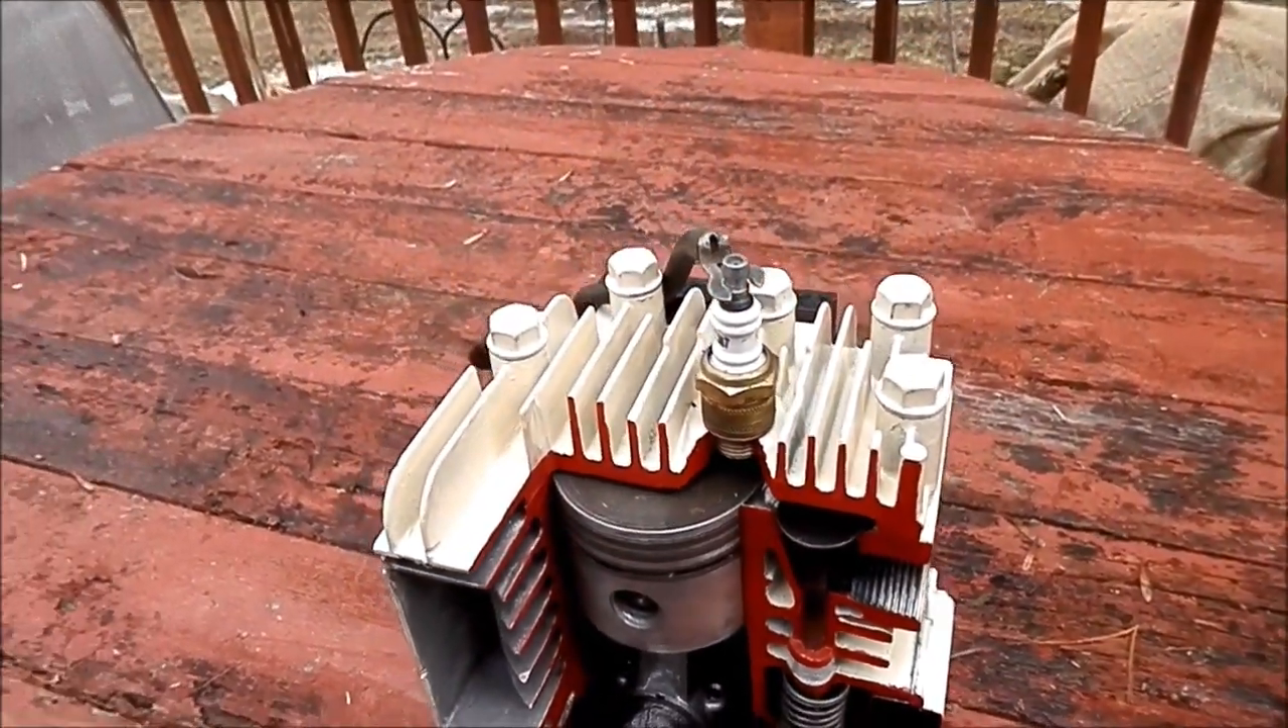Got that brass spark plug in there.